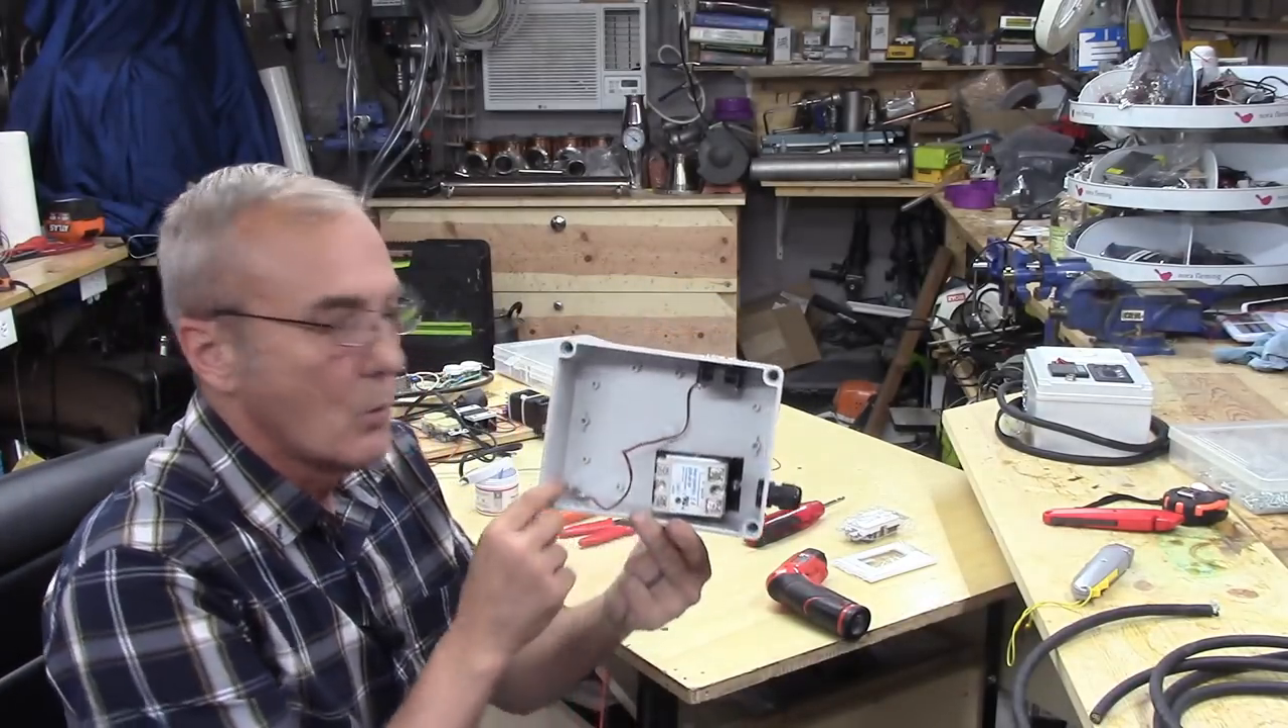There we go one solid-state relay assembled or mounted in the base.